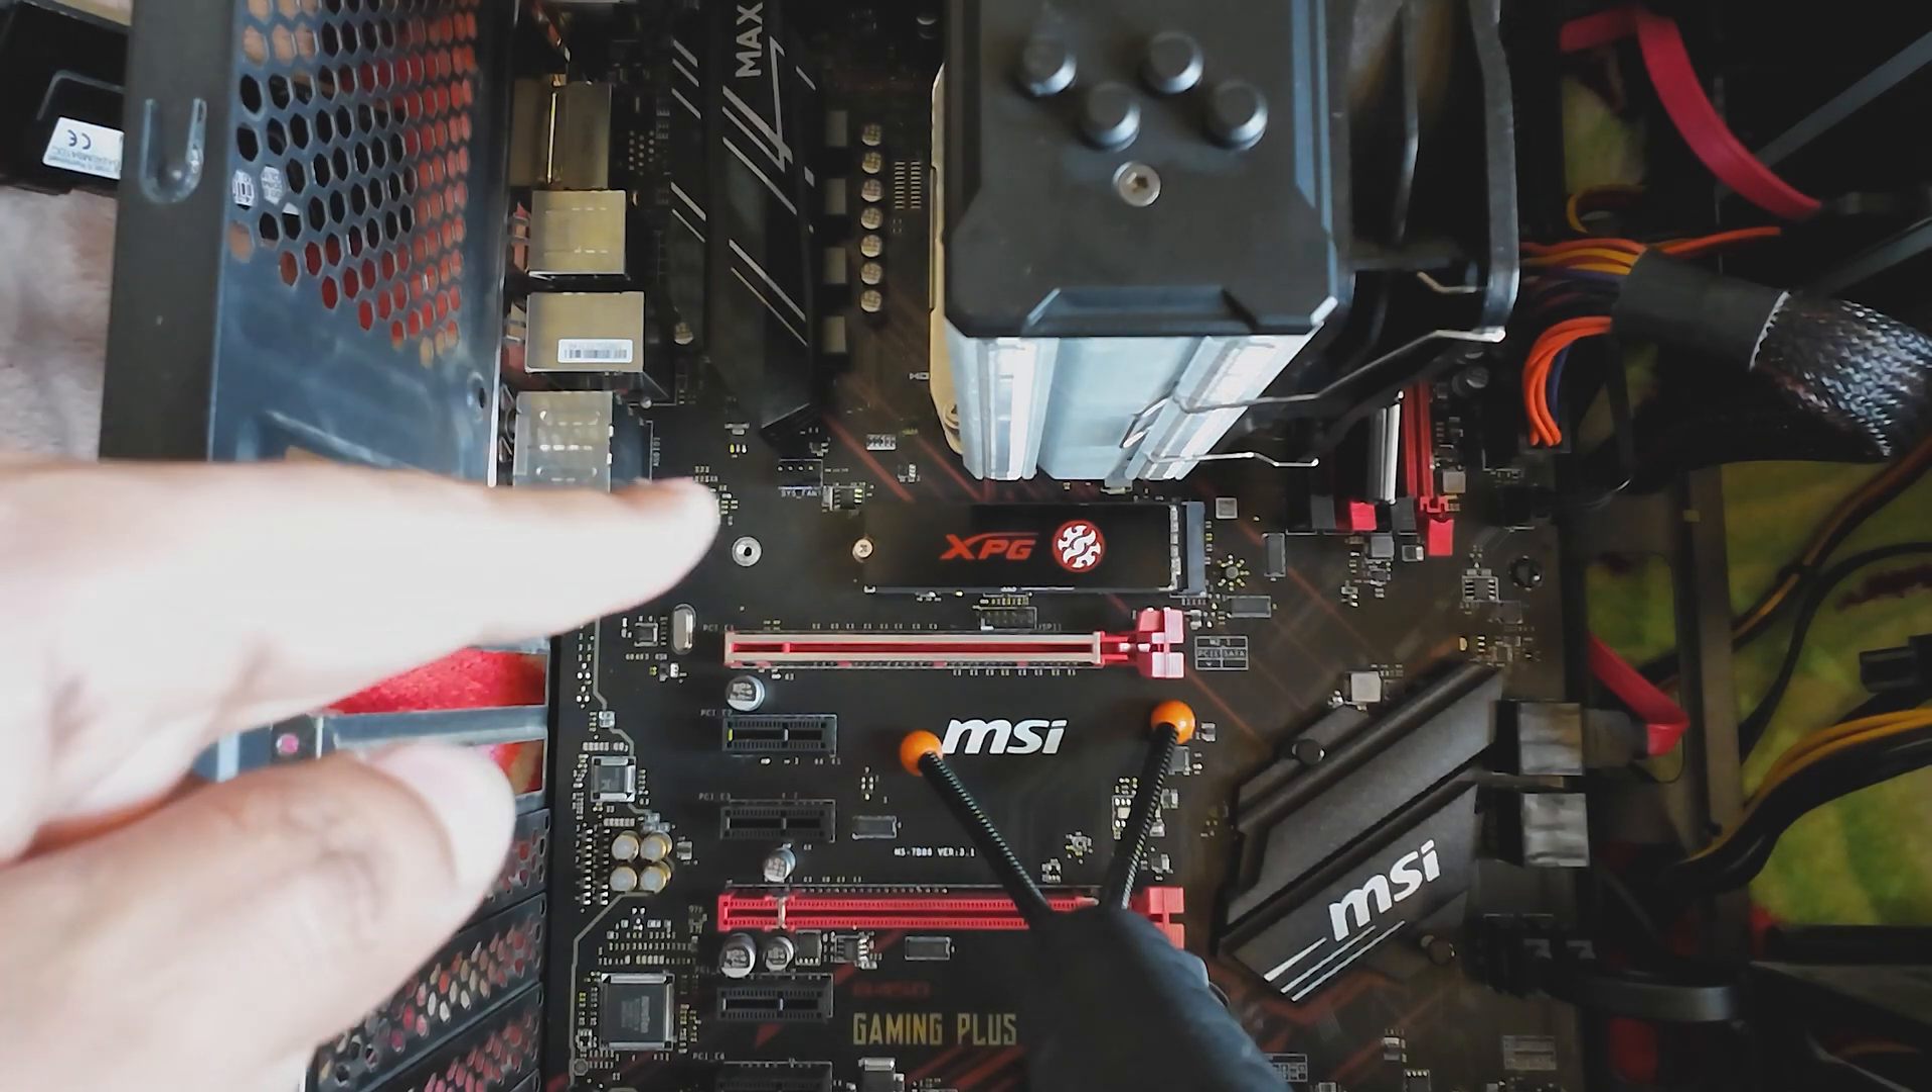Okay, and you can see the SSD is in place.